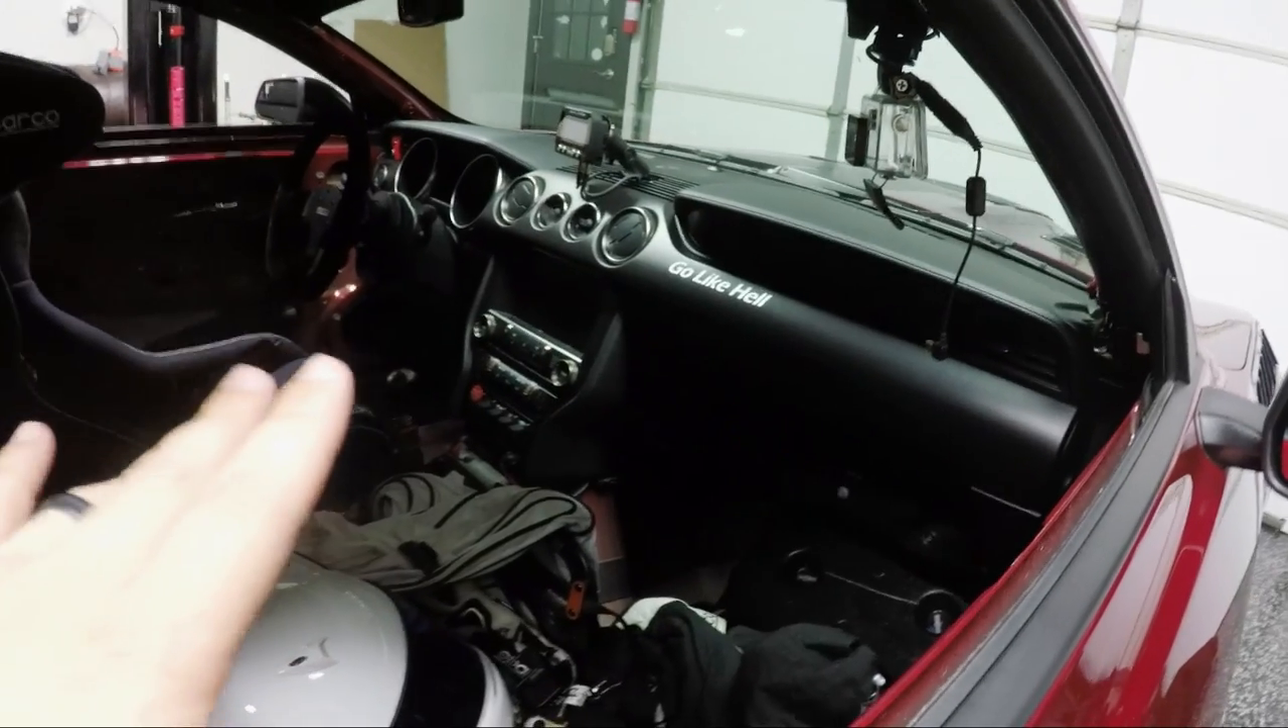I have not removed the dash of this car yet, so there's still some weight to be shed from there.